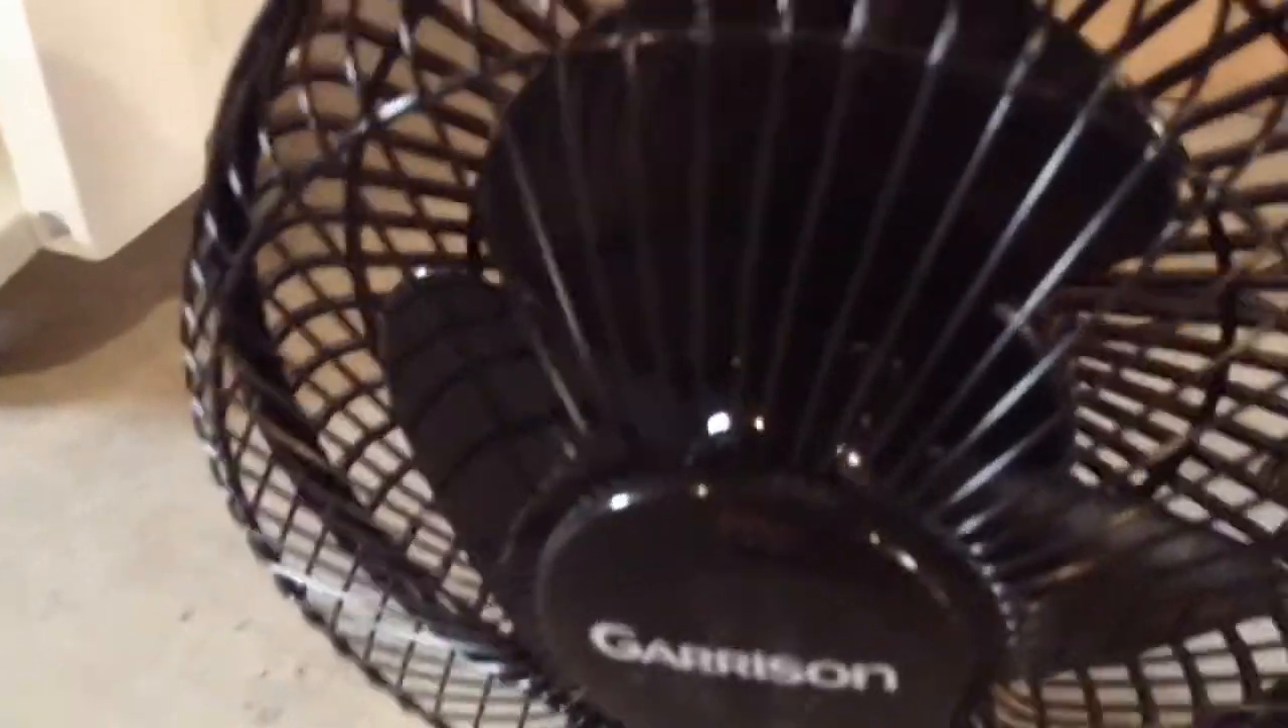So I just put the fan back together.